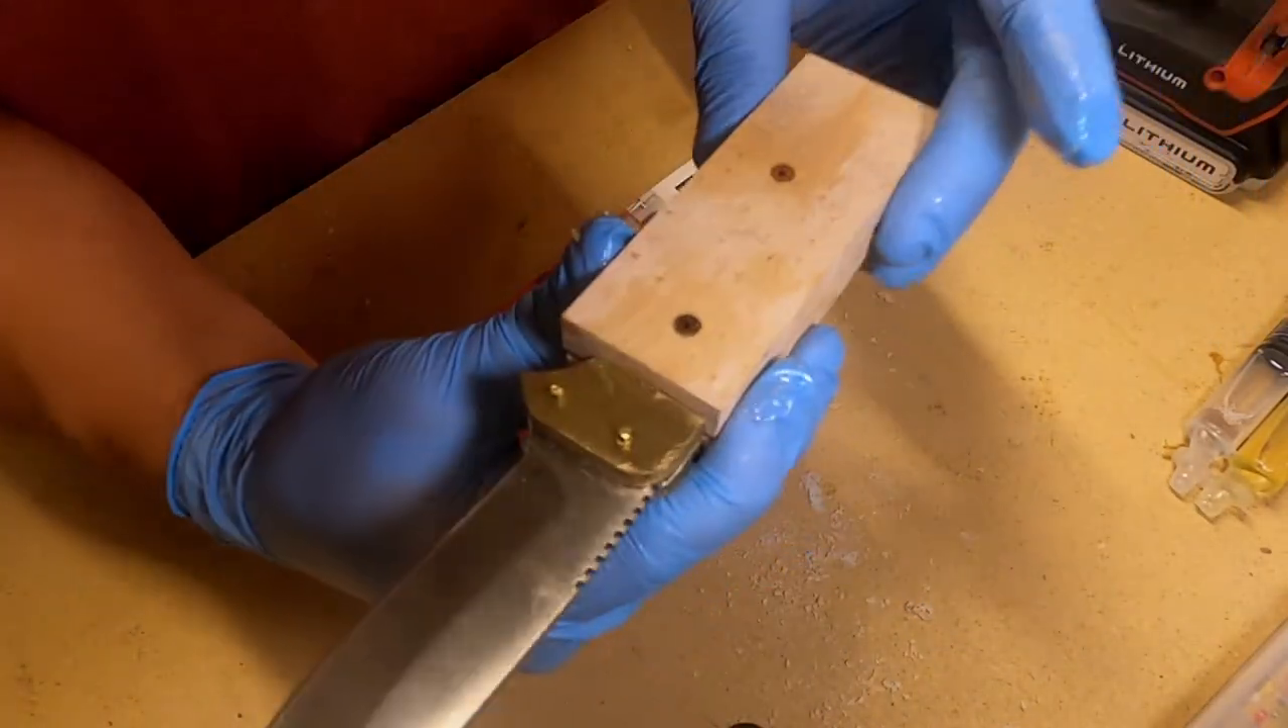Our pins are in our handle is attached our bolsters are attached and pinned.